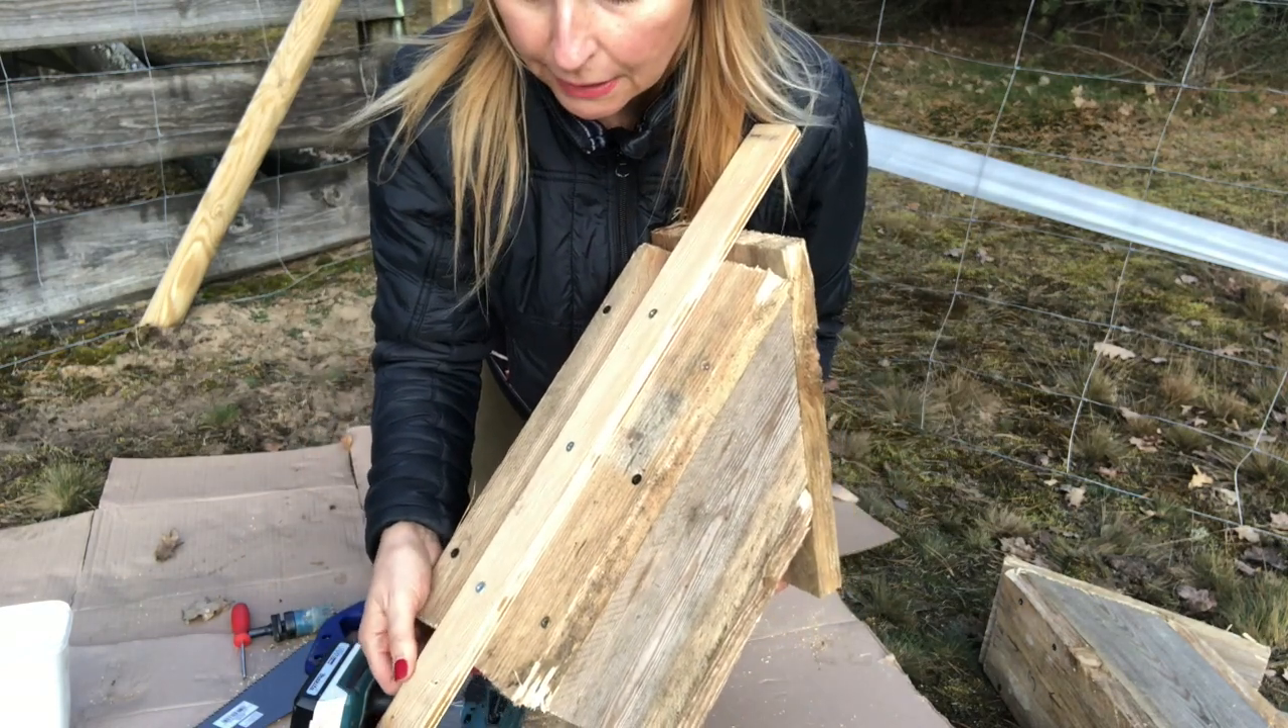Zobaczcie, jest to zwykła listwa ze sklejki, którą przykręciłam do budki.